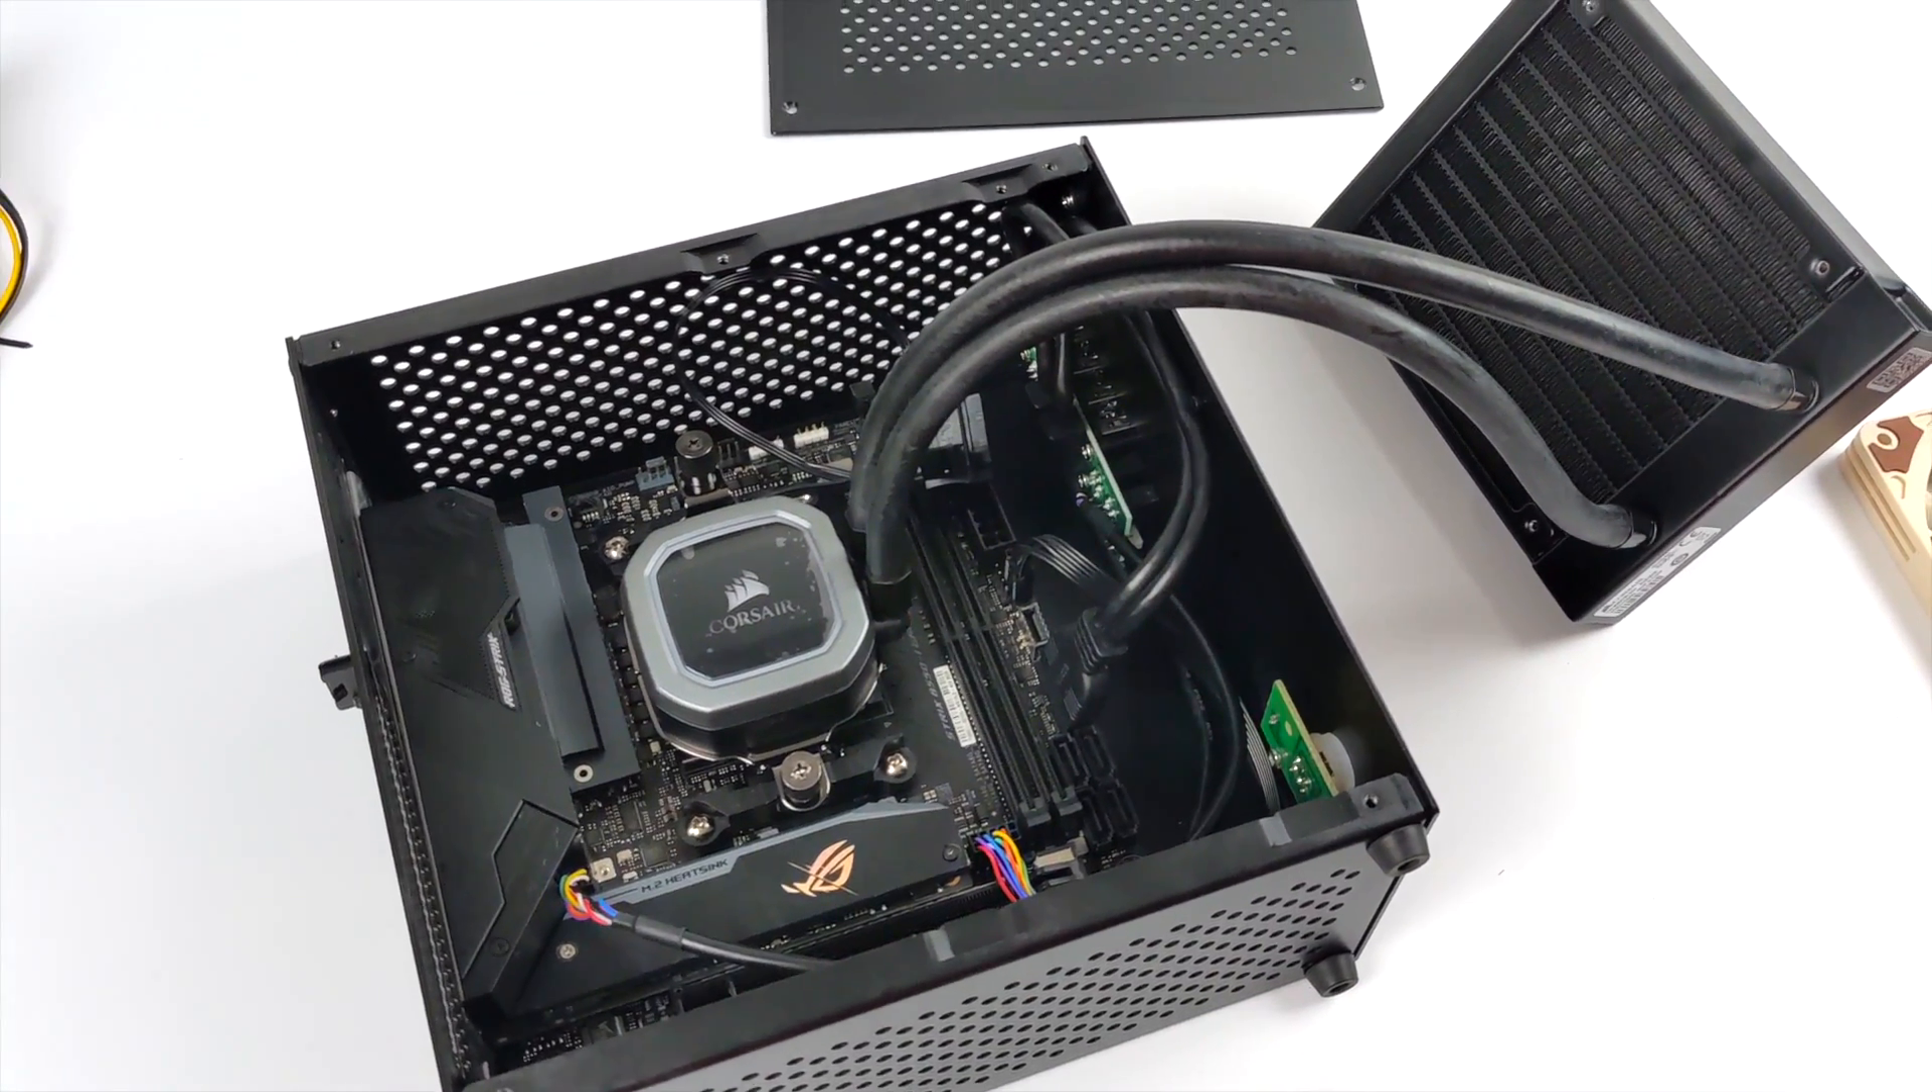Next thing I did was just mount the cooler and it's going to be a tight fit but I think we can make this work.